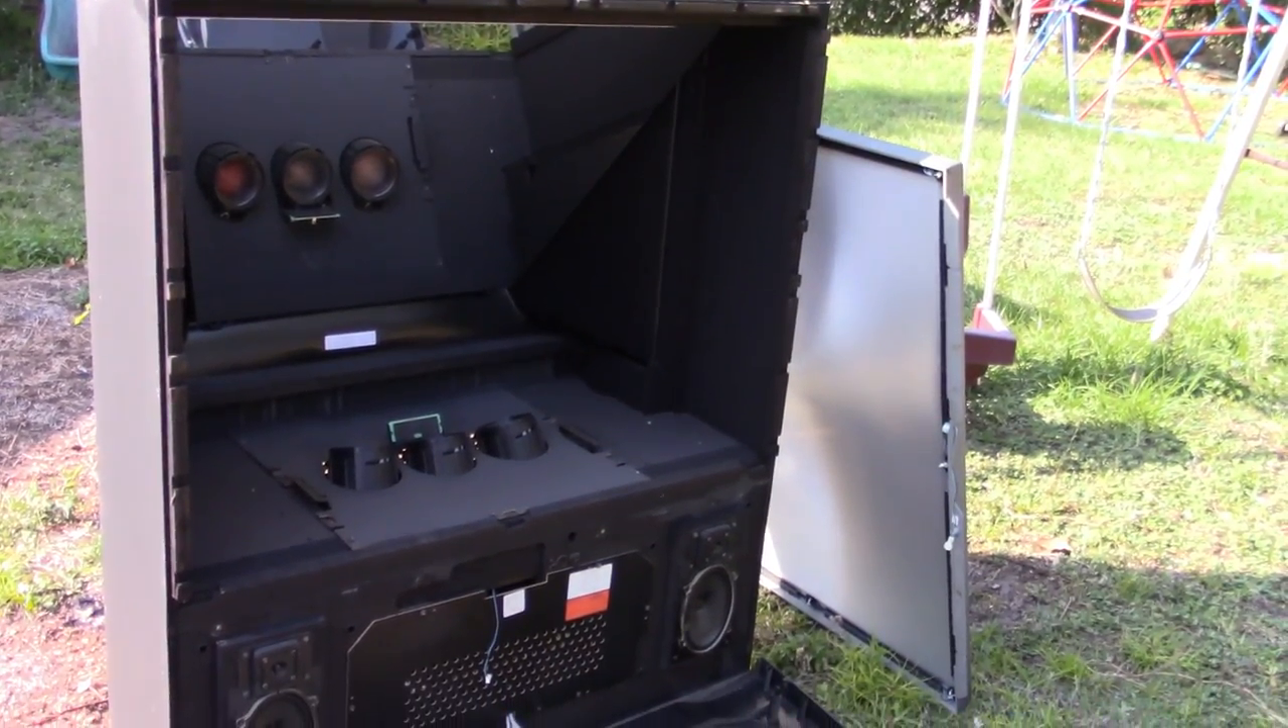Okay and so there you go the screen came right off.